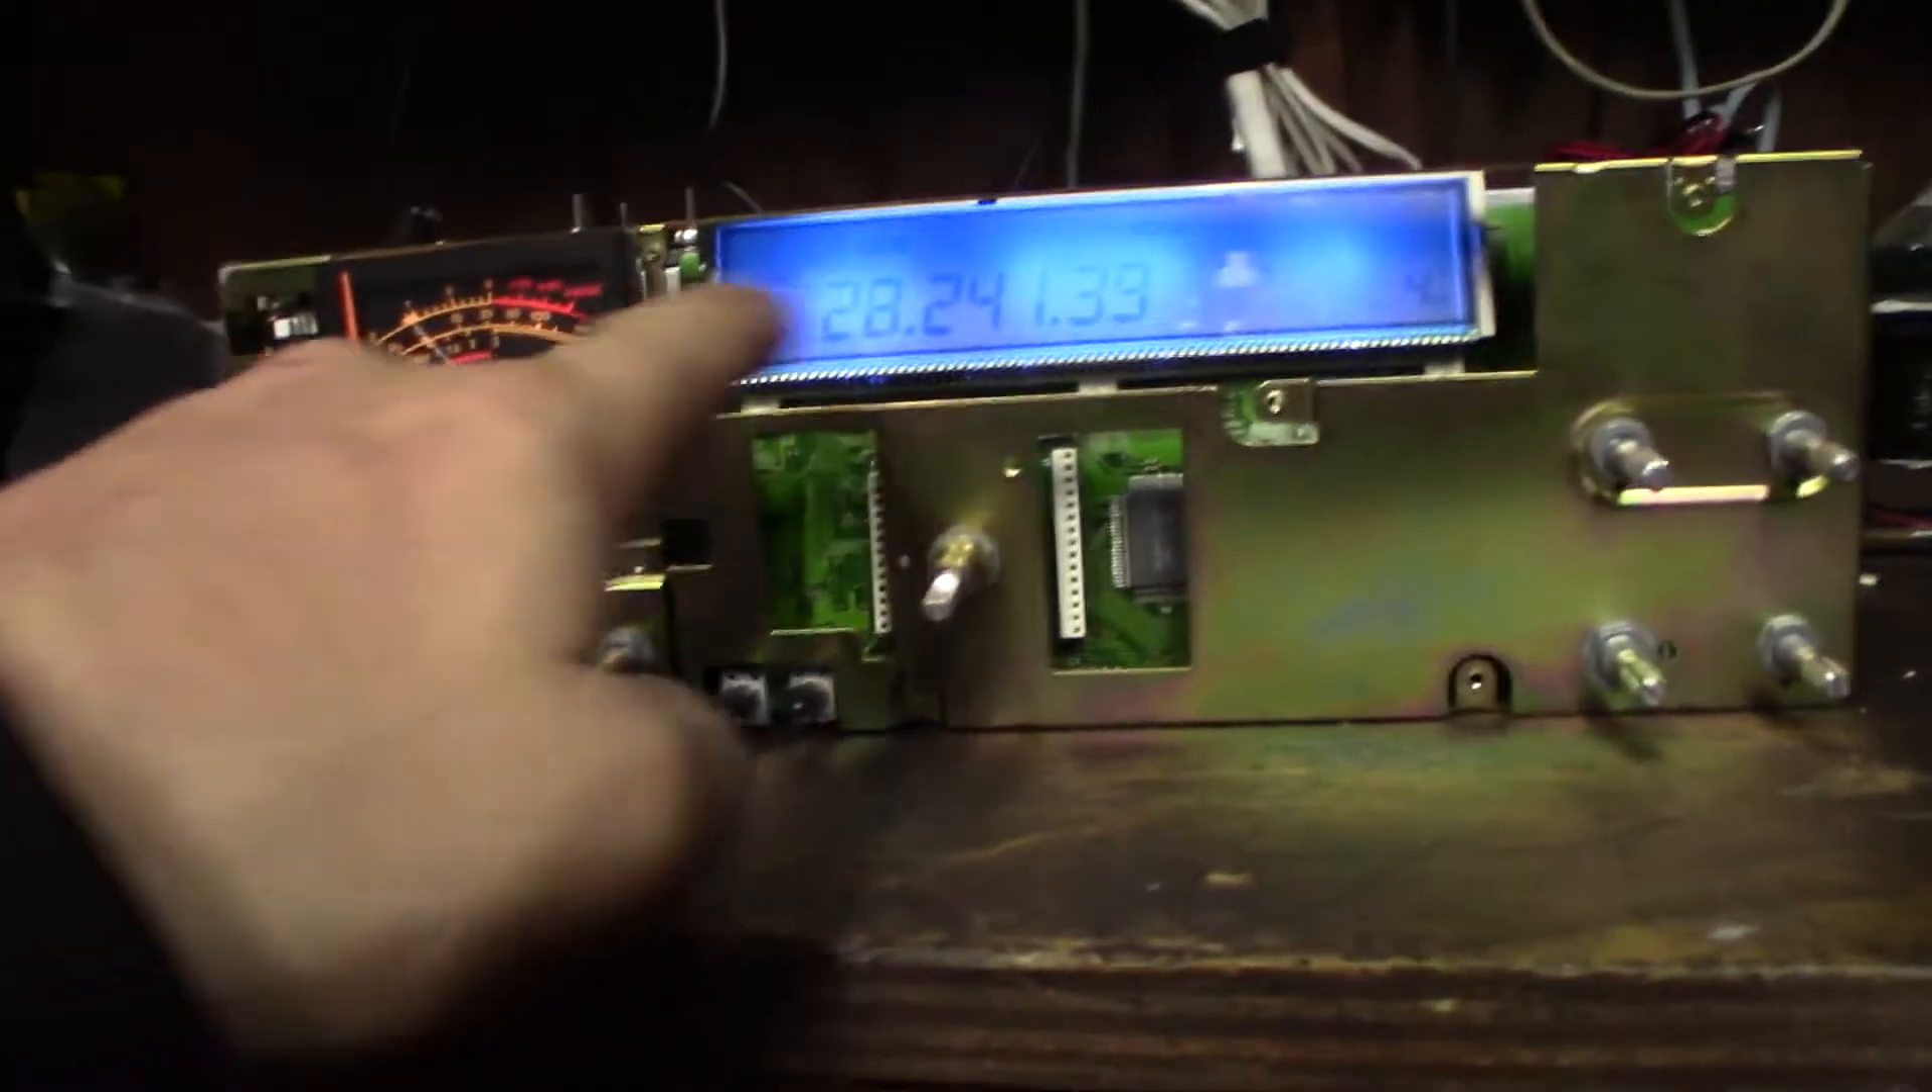All right guys man I can't believe I got that LCD back on there.